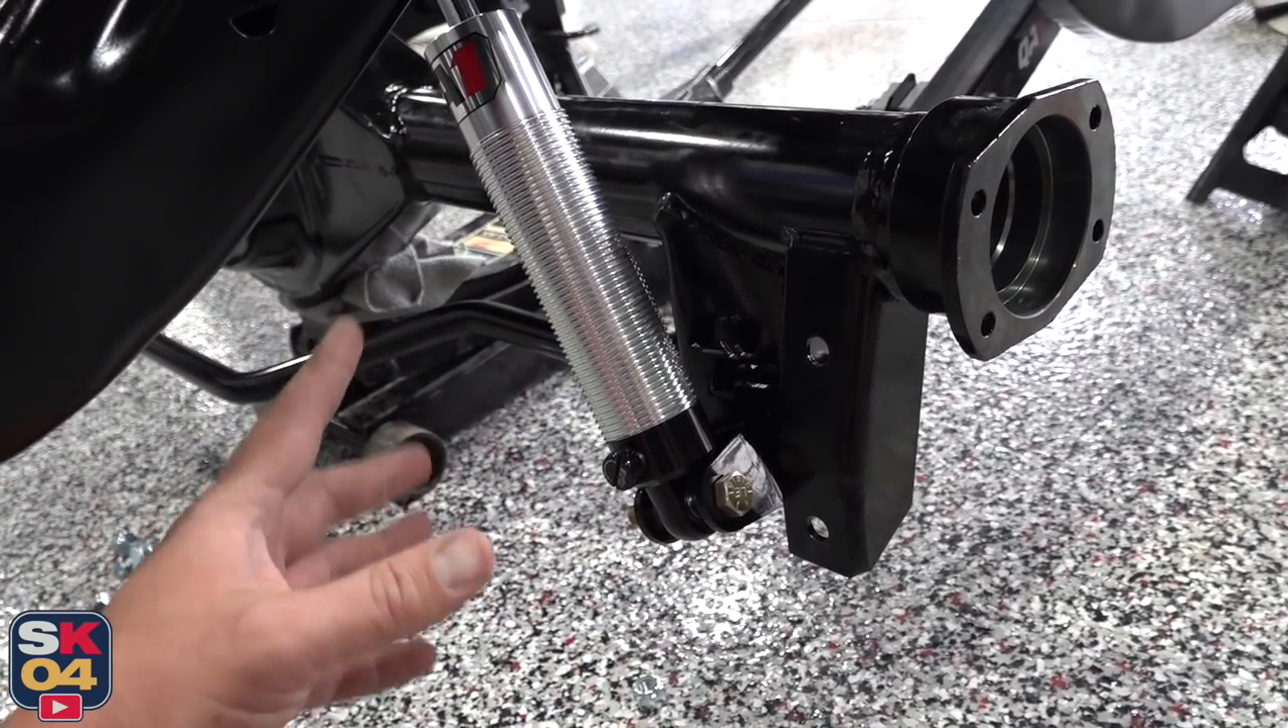I still have to put the coil on.